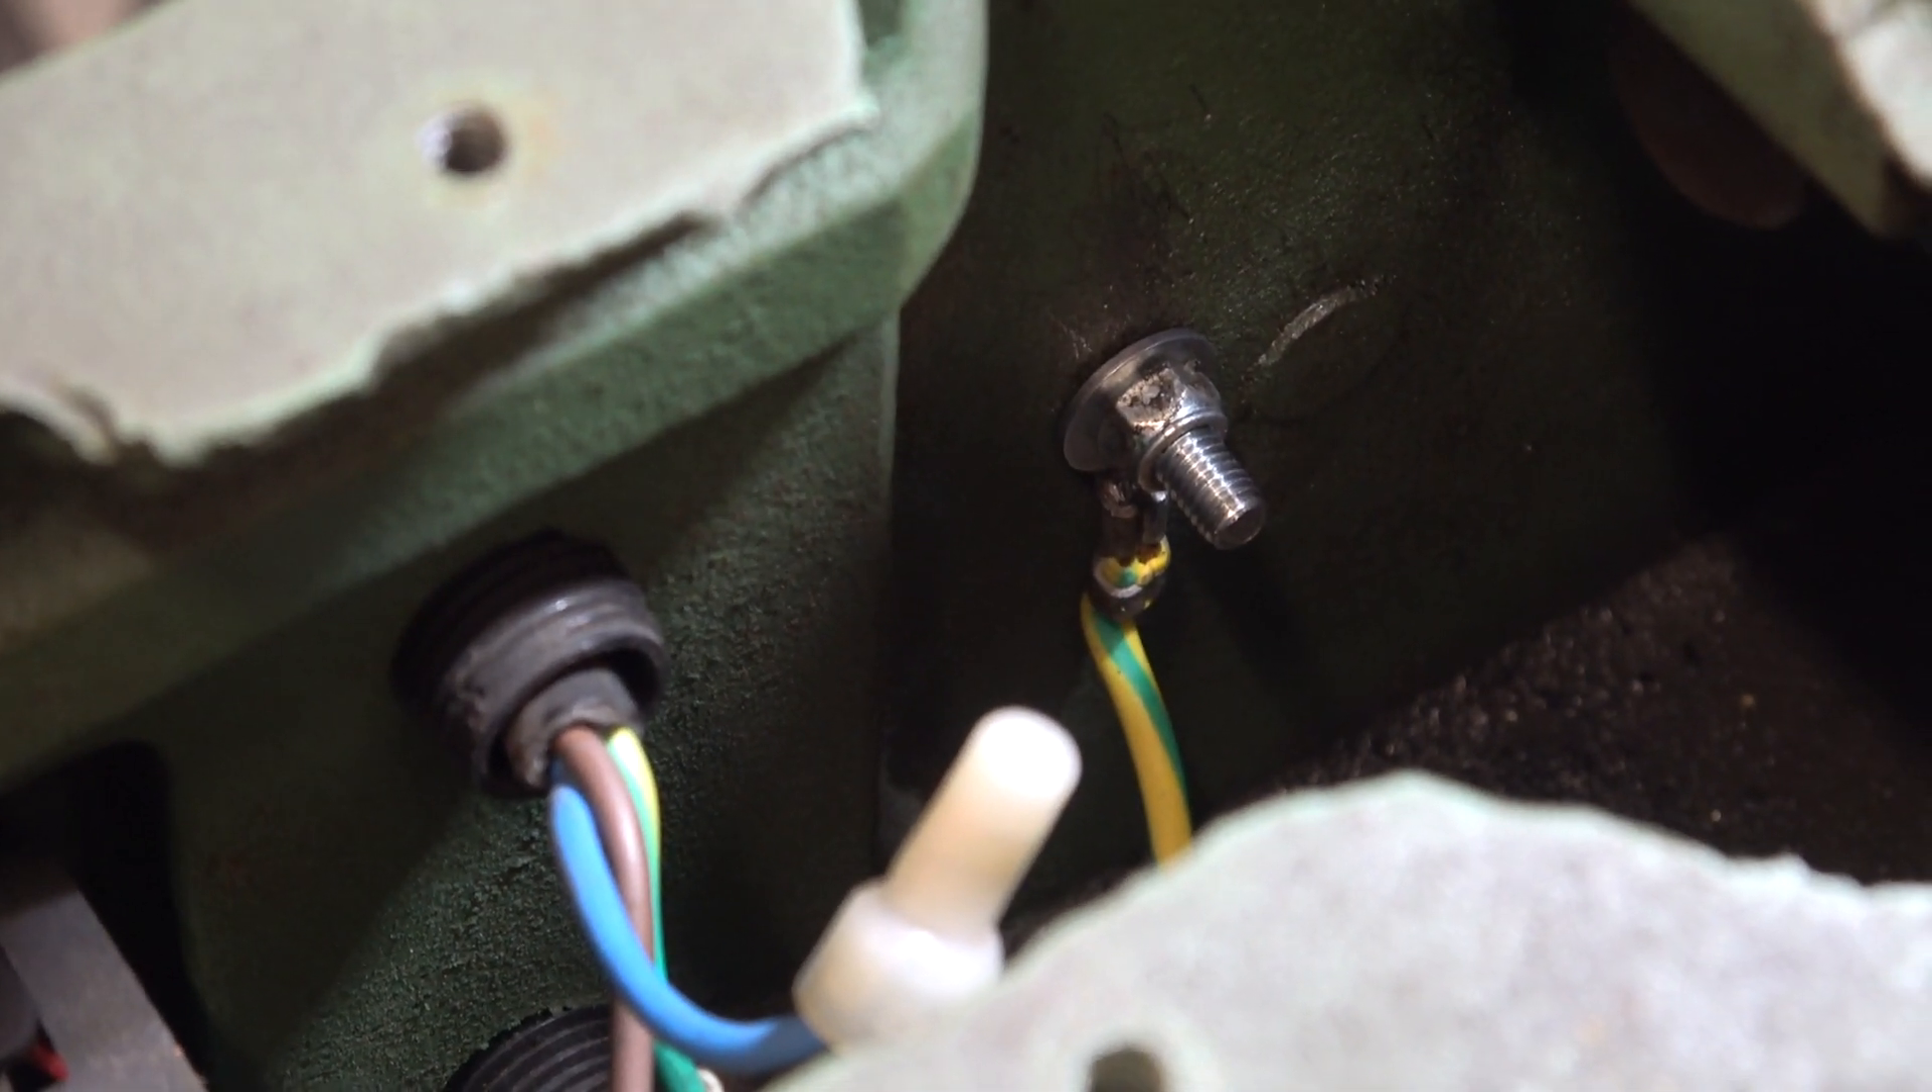Right, you can see the earth clamp fitted there. And I've scraped the paint off to give a good connection.